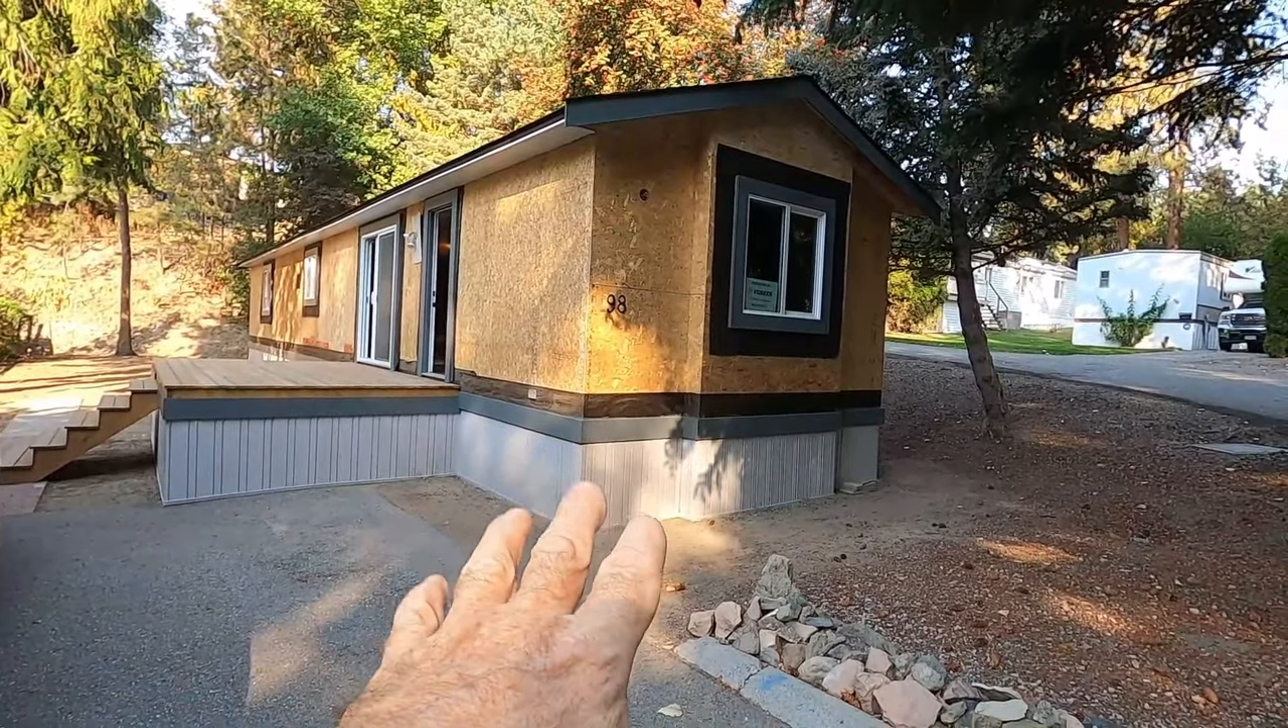You know, I've got my board, my trim board on around where the skirting is.